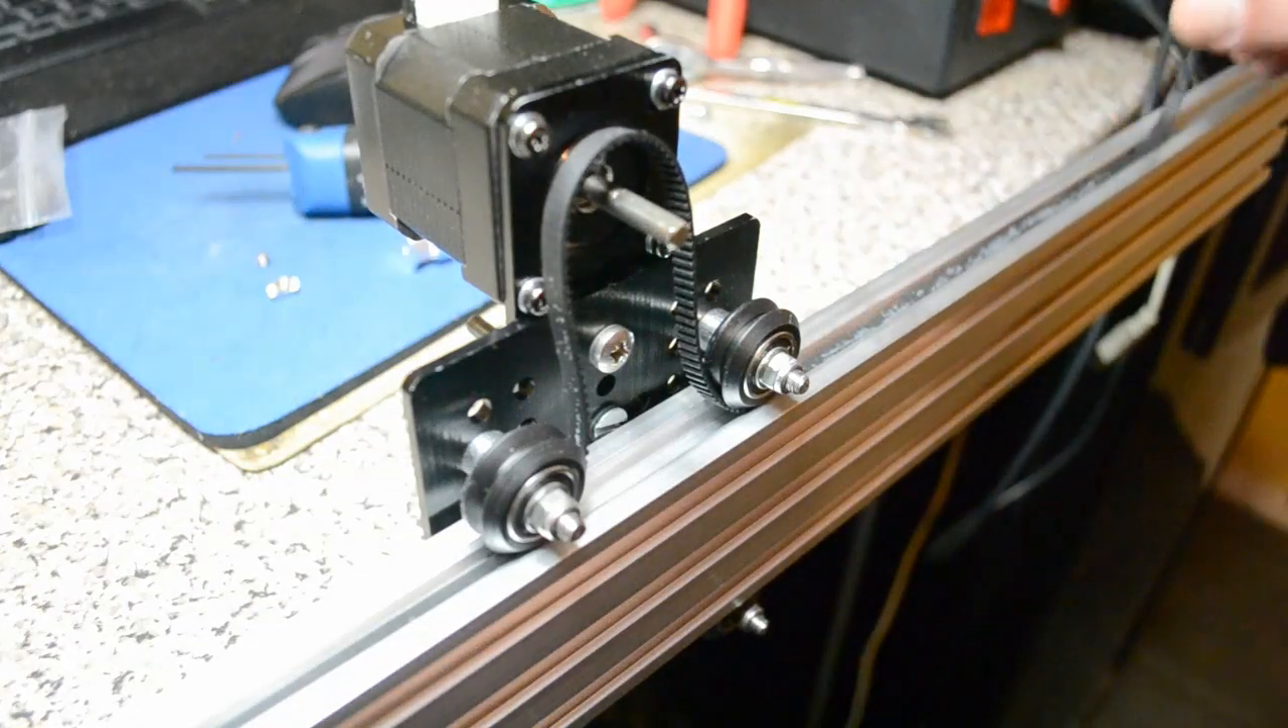Right so I've got the motor on this plate, plates back on the rail.